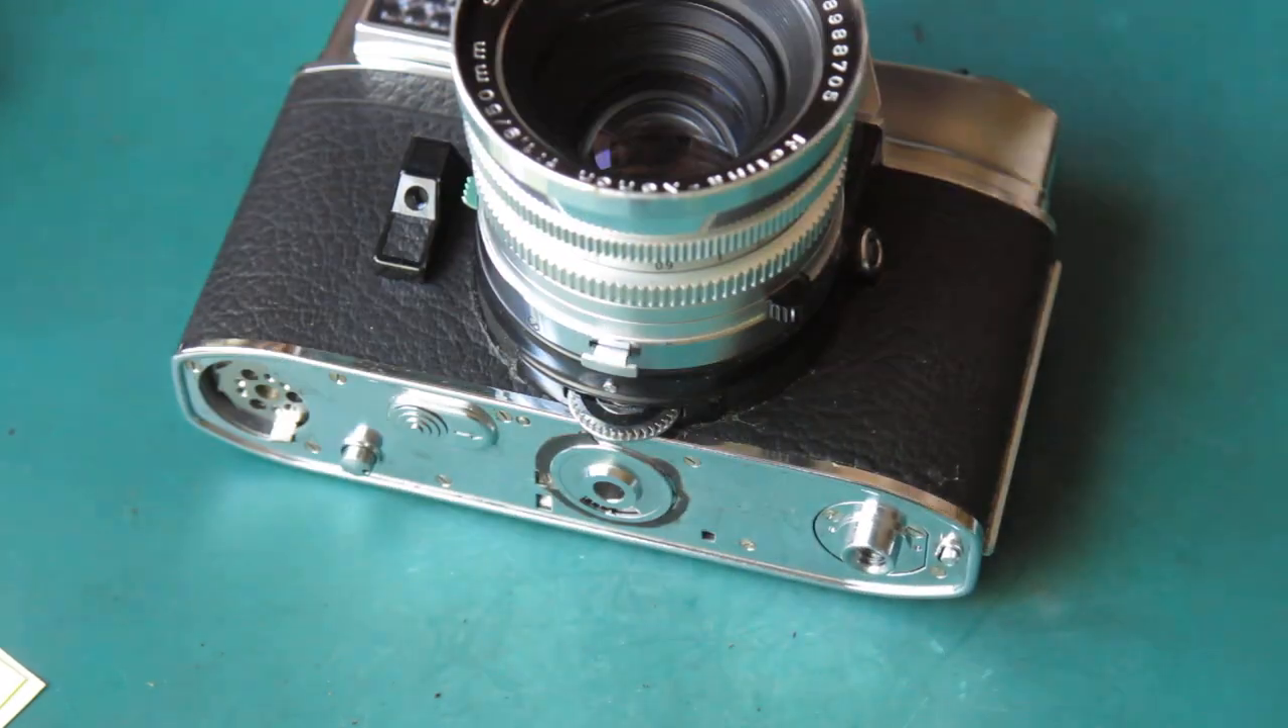So that's the leatherettes on the front of the camera. They're looking good.